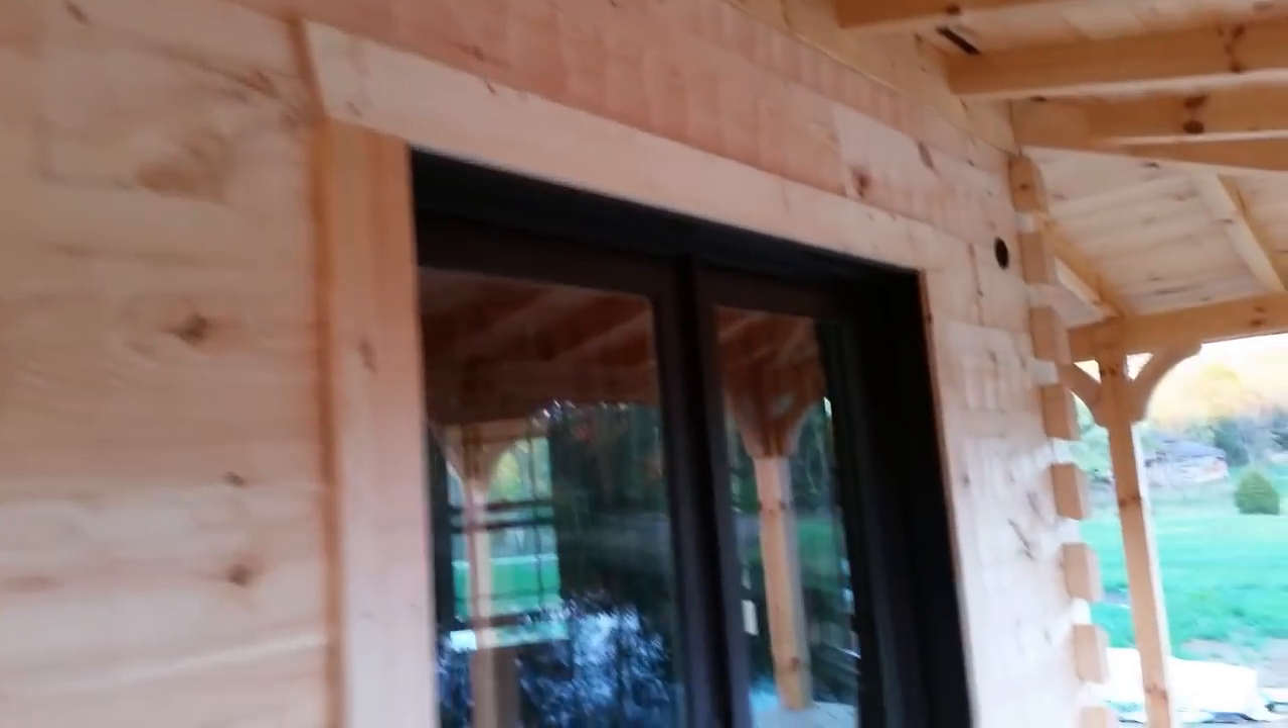You can also see since we got all our windows and doors in they got all the trim done around the windows and doors on the walkout basement.